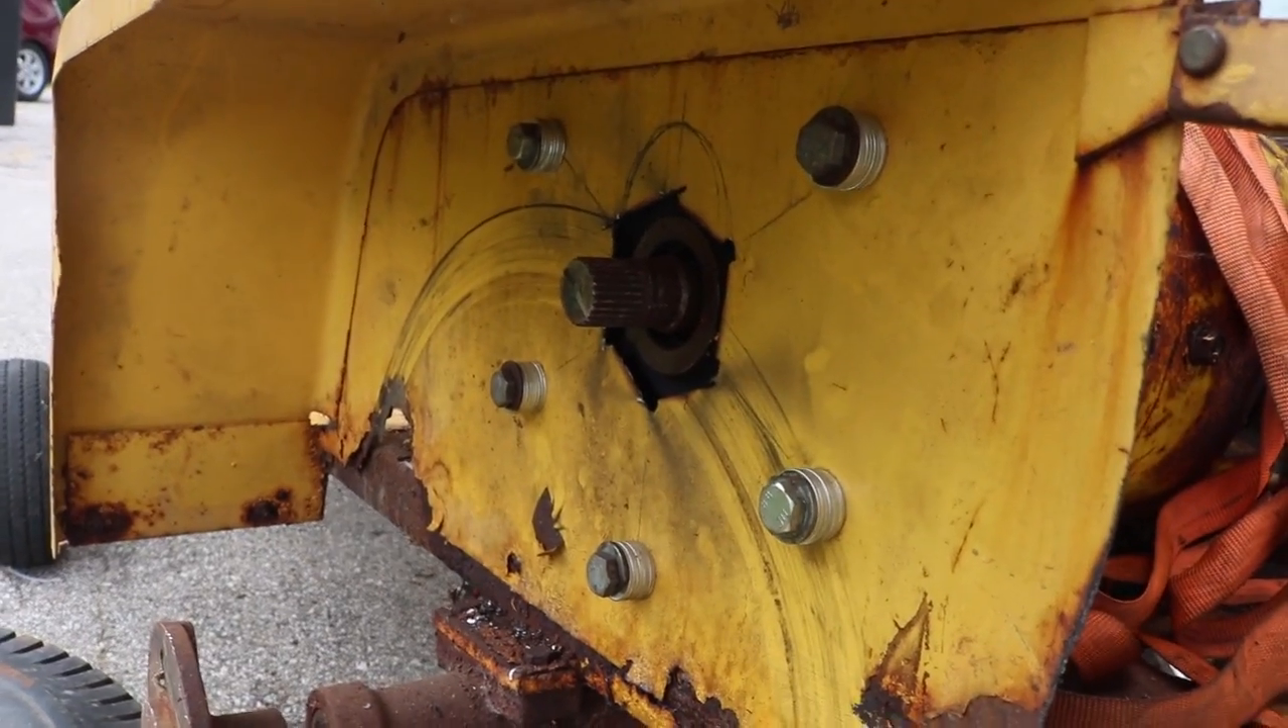But the motor is so big, the drive shaft actually sticks right out through the side.